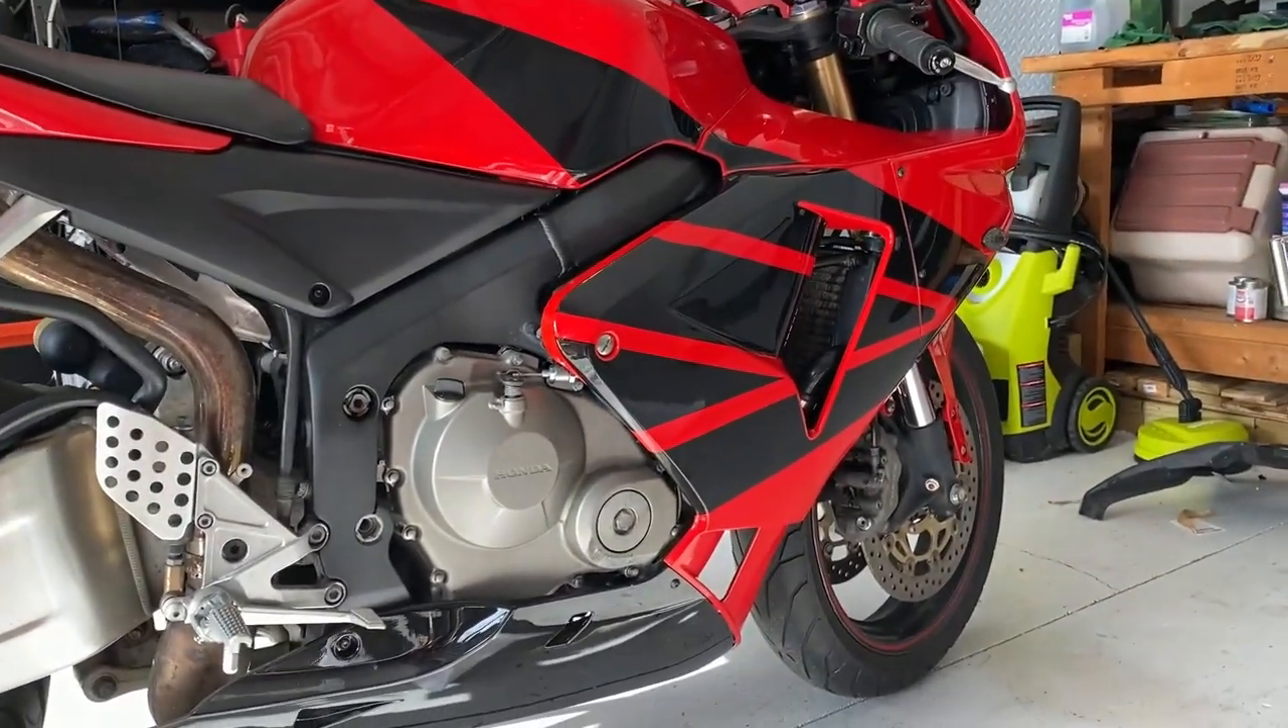Okay, so I officially have the right side of the bike completed, all the fairings mounted, and I think it looks awesome.